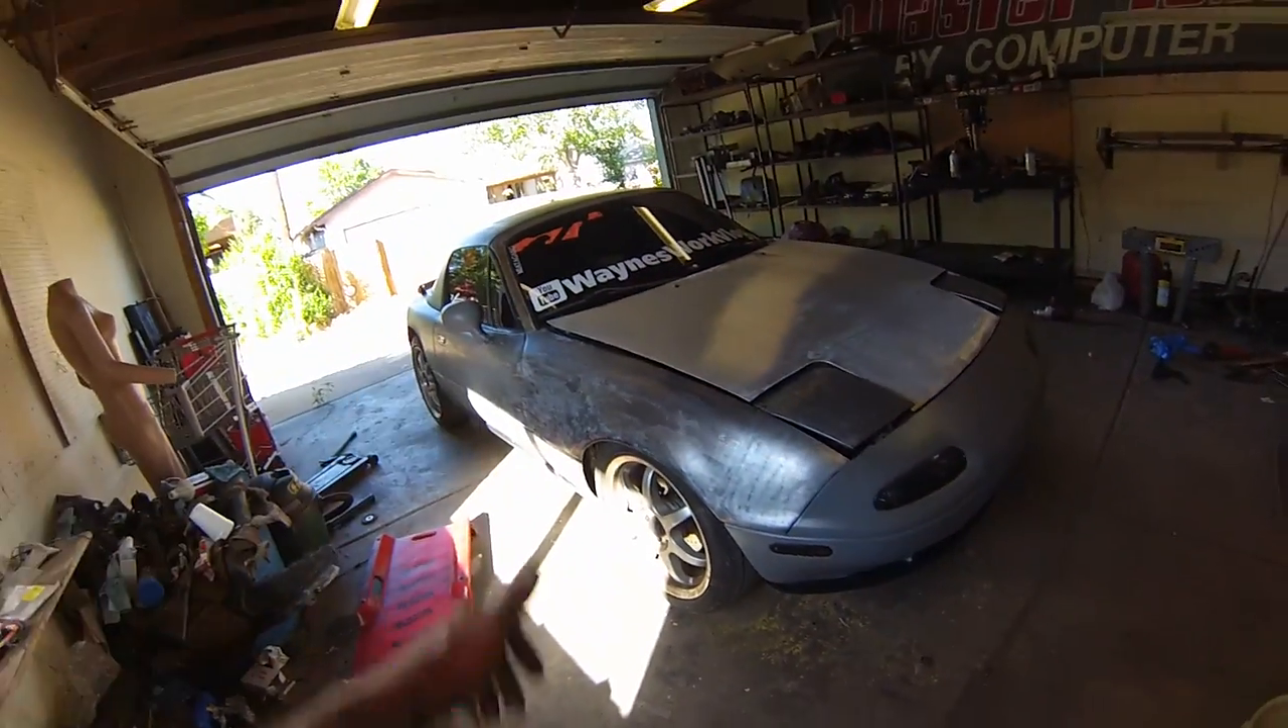And I even put the fenders back on.